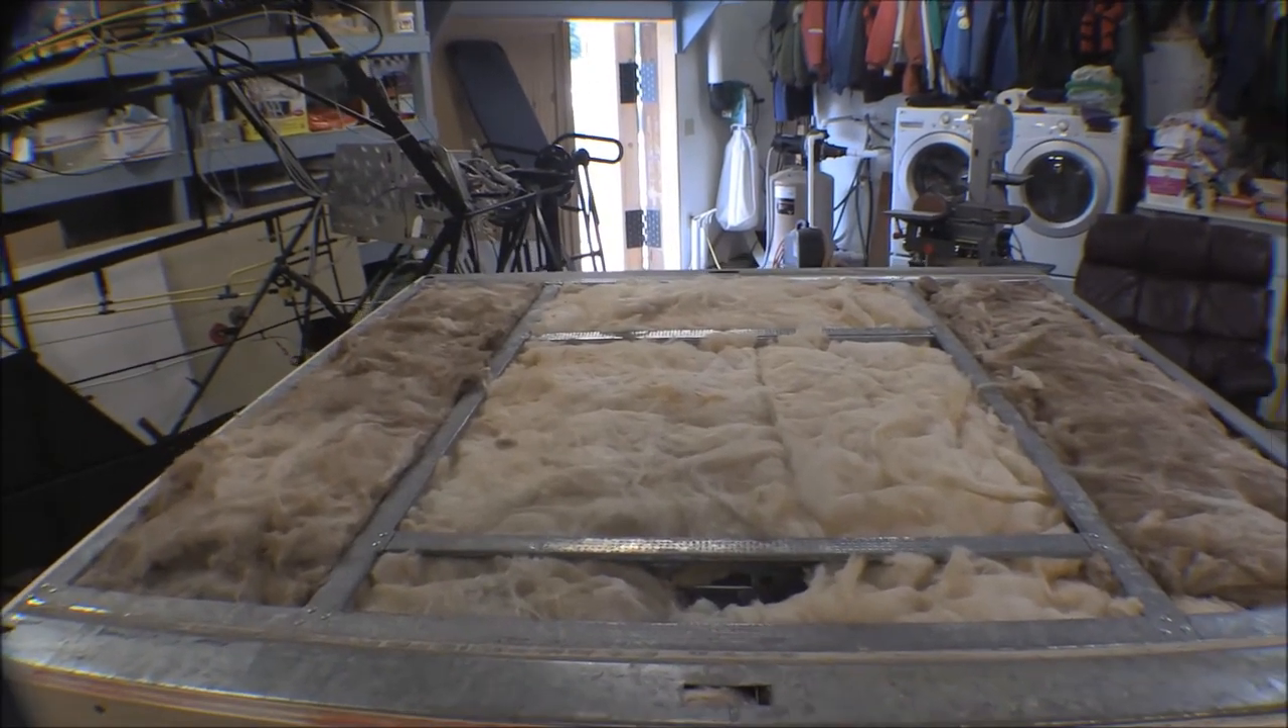I've got the backside filled up with insulation.